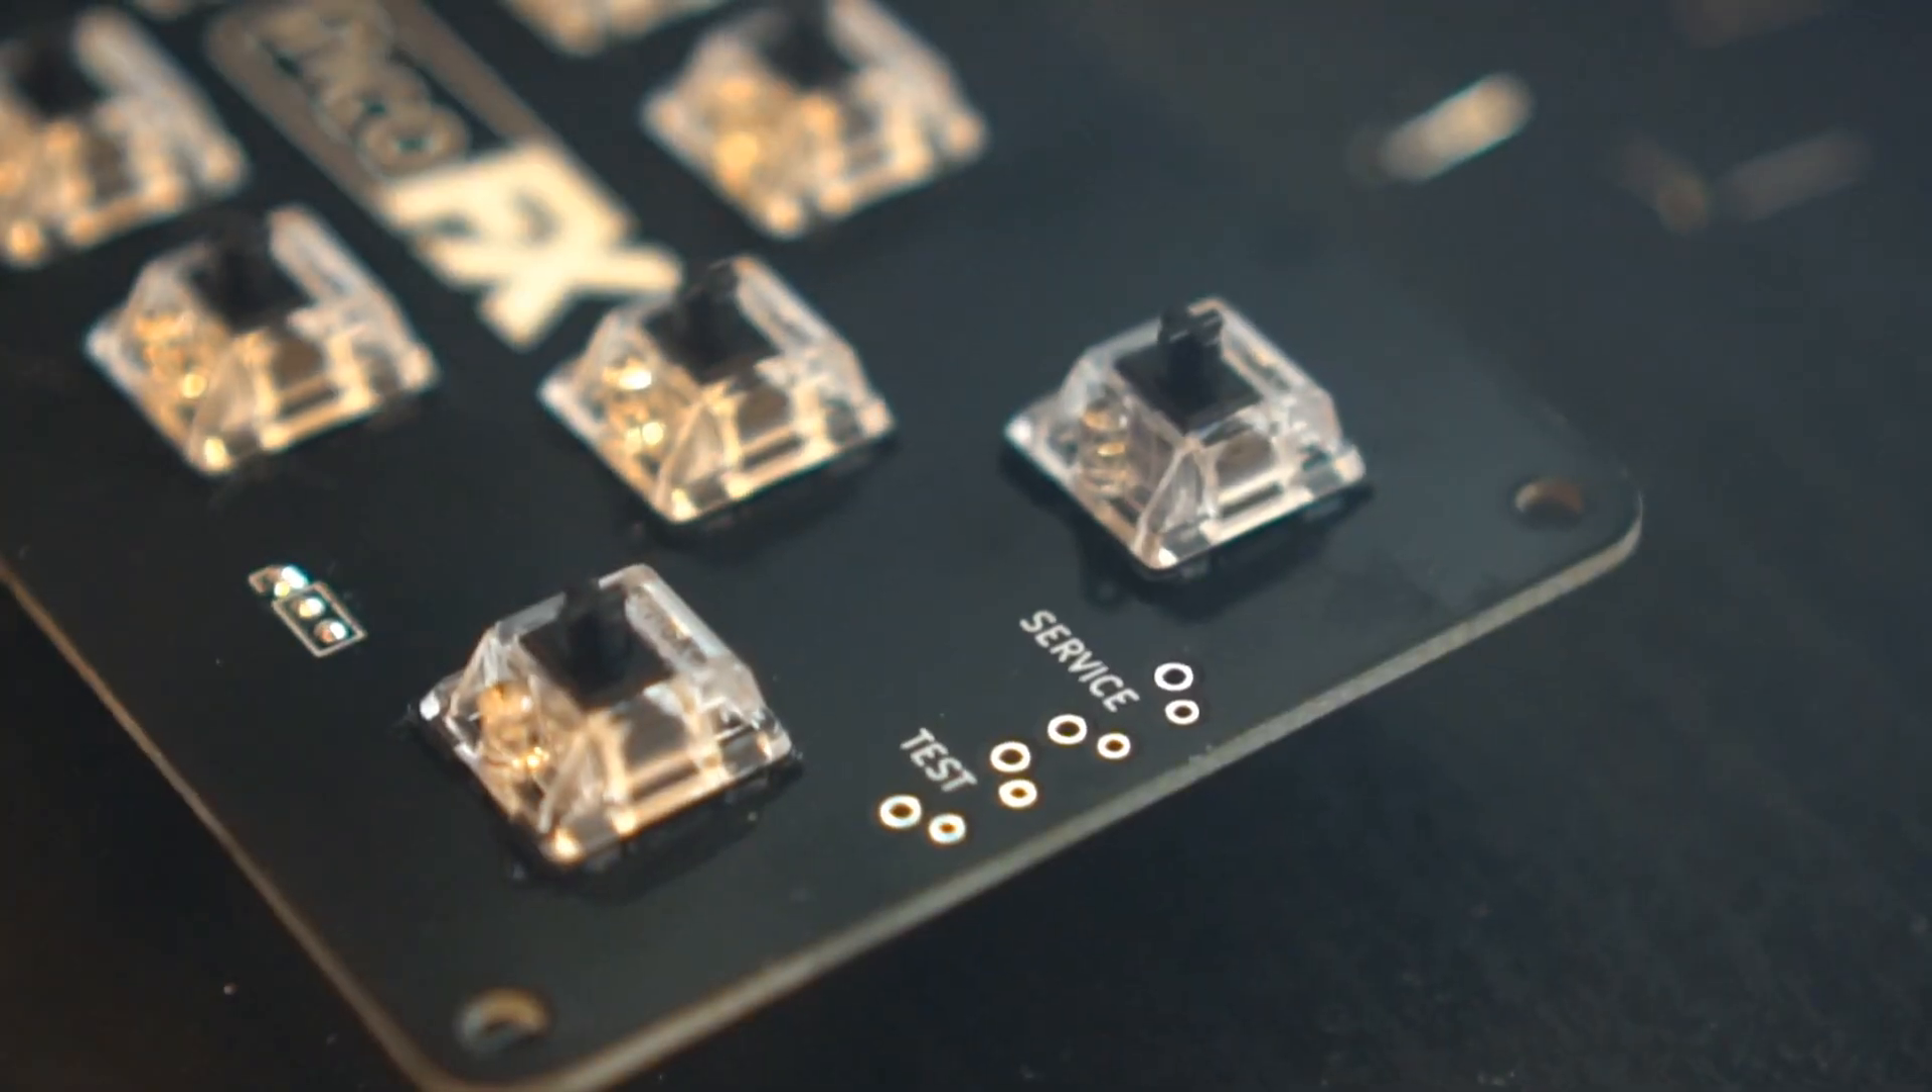All that's left to do in this step is to solder in the test and service buttons.